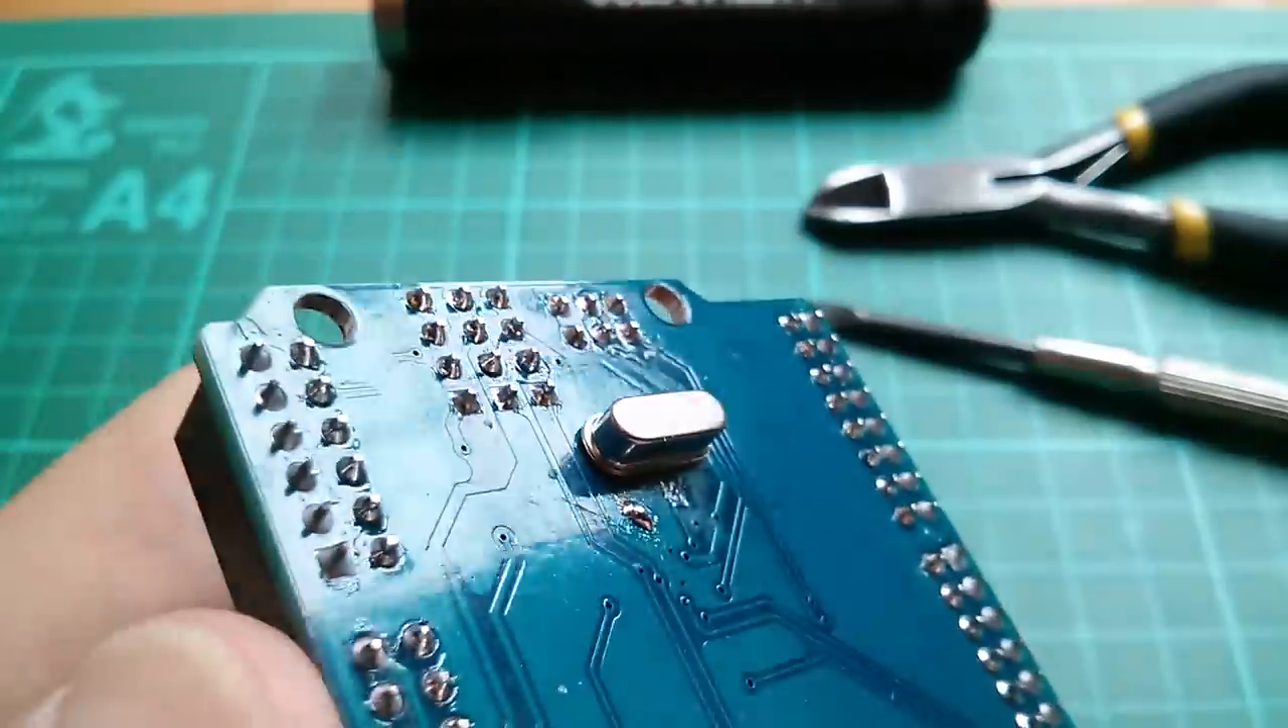So I've actually put the crystal on the underside.